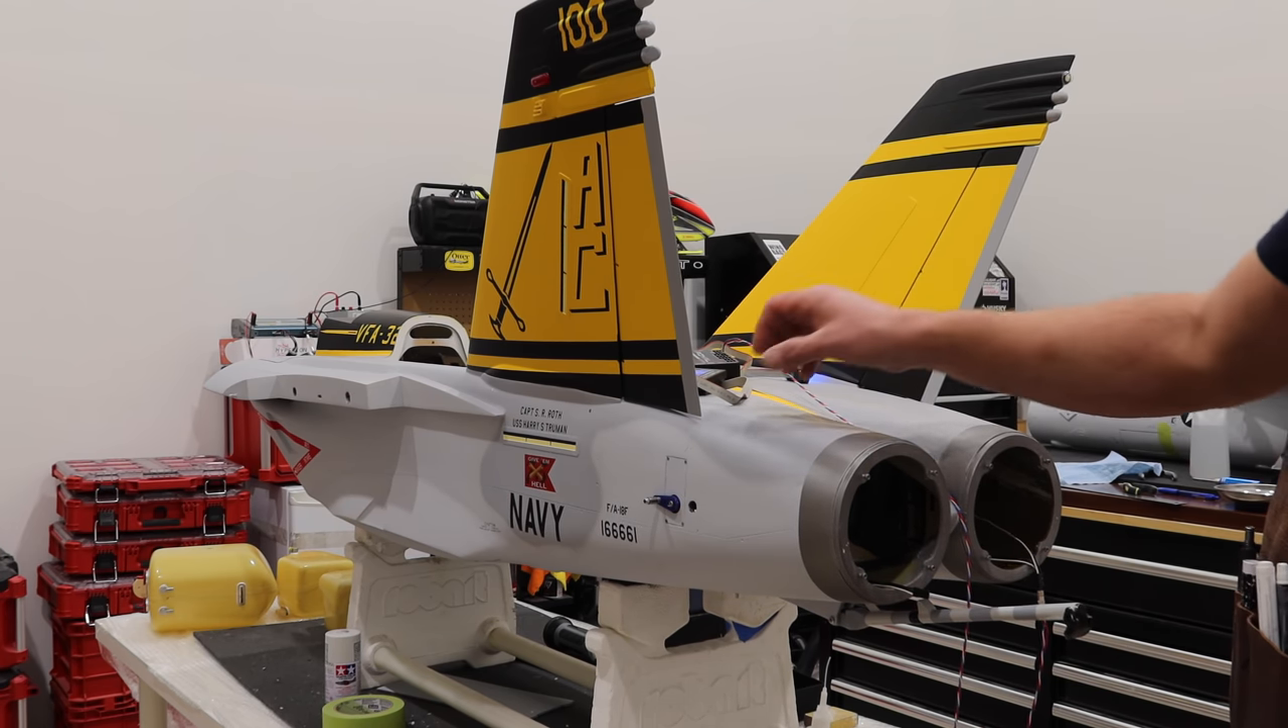So our uh rudders or vertical stabs because we like to keep the lingo you know legit are installed.